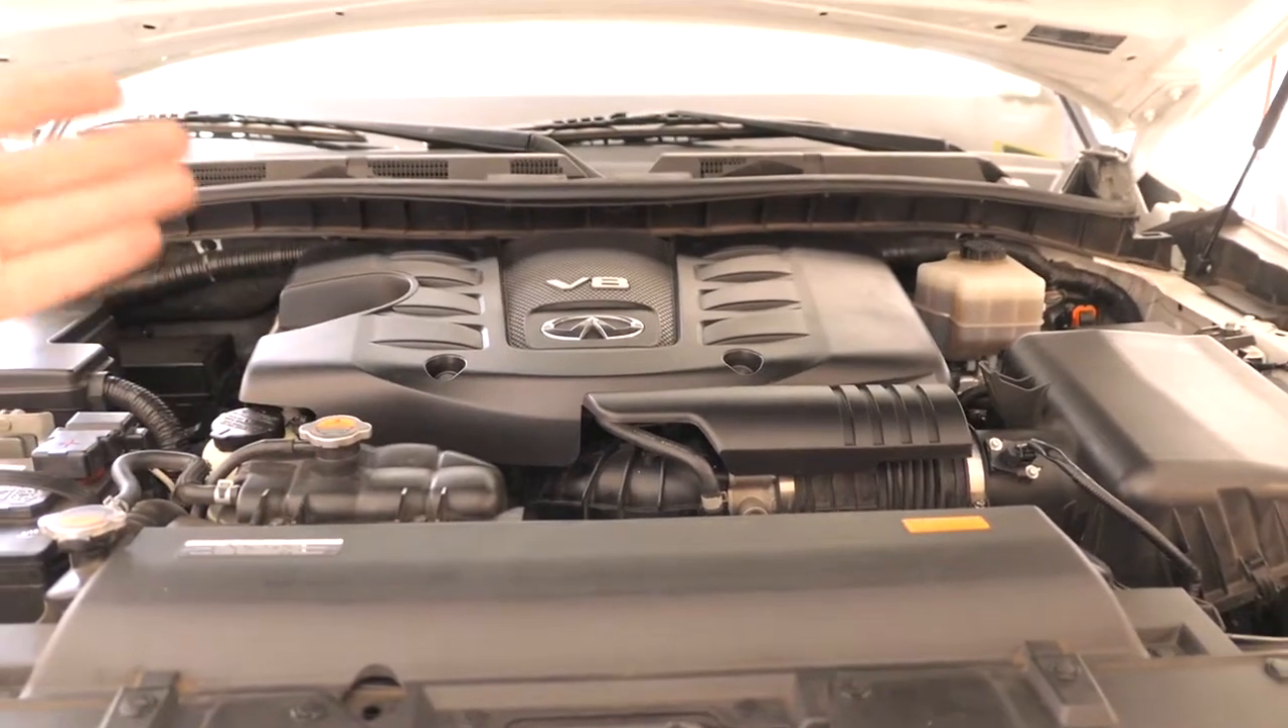So I went ahead and put the plastic cover back on while it was running.